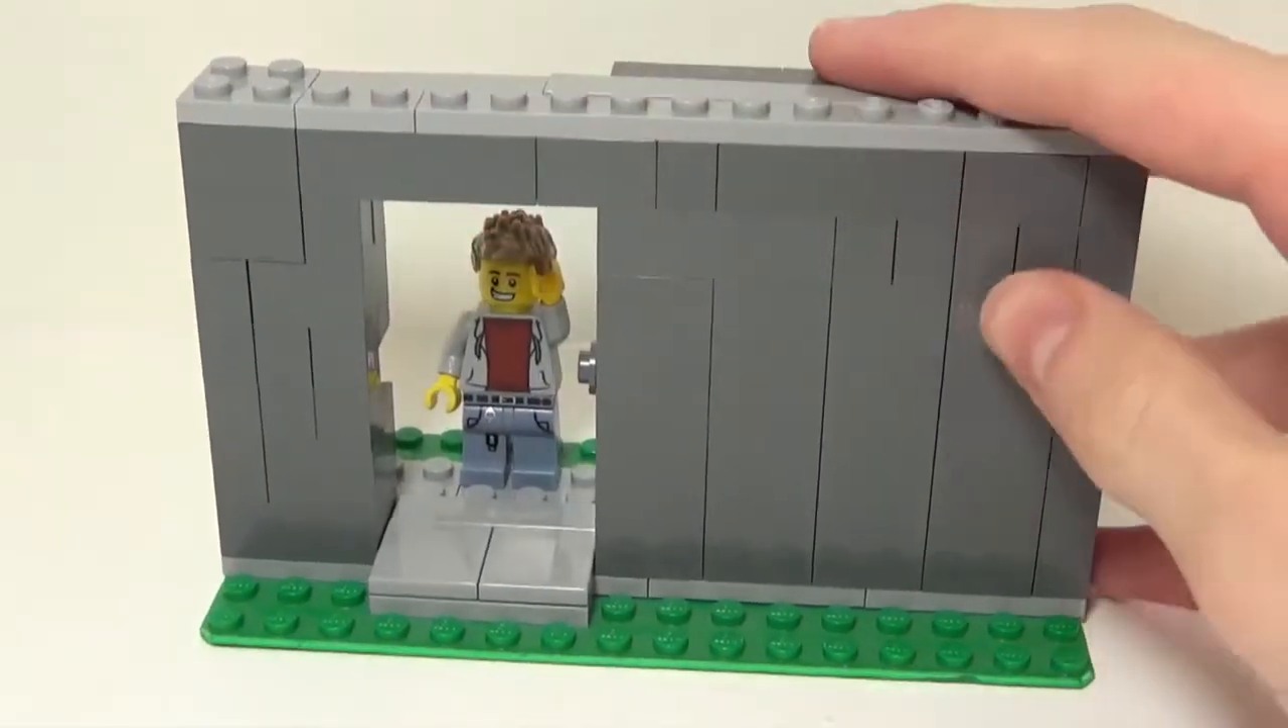You can see the door does not sit exactly flush with the wall.